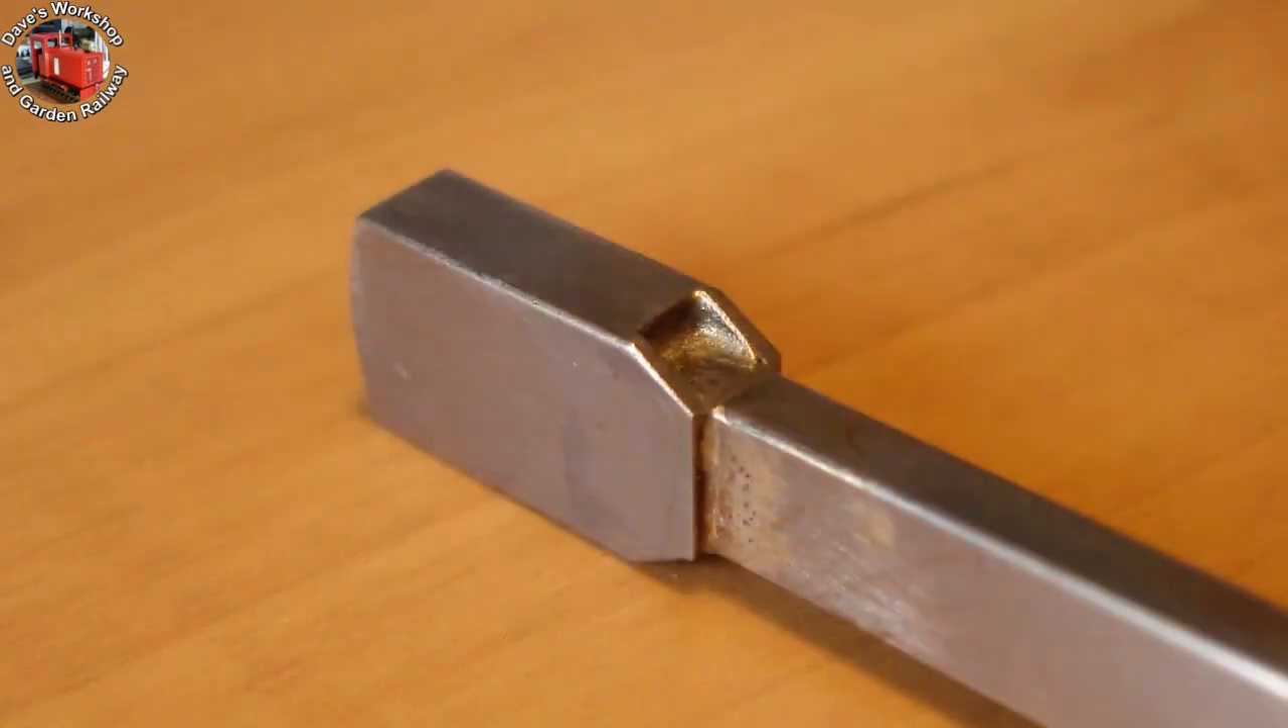Here's the boss angled to blend in with the rod.